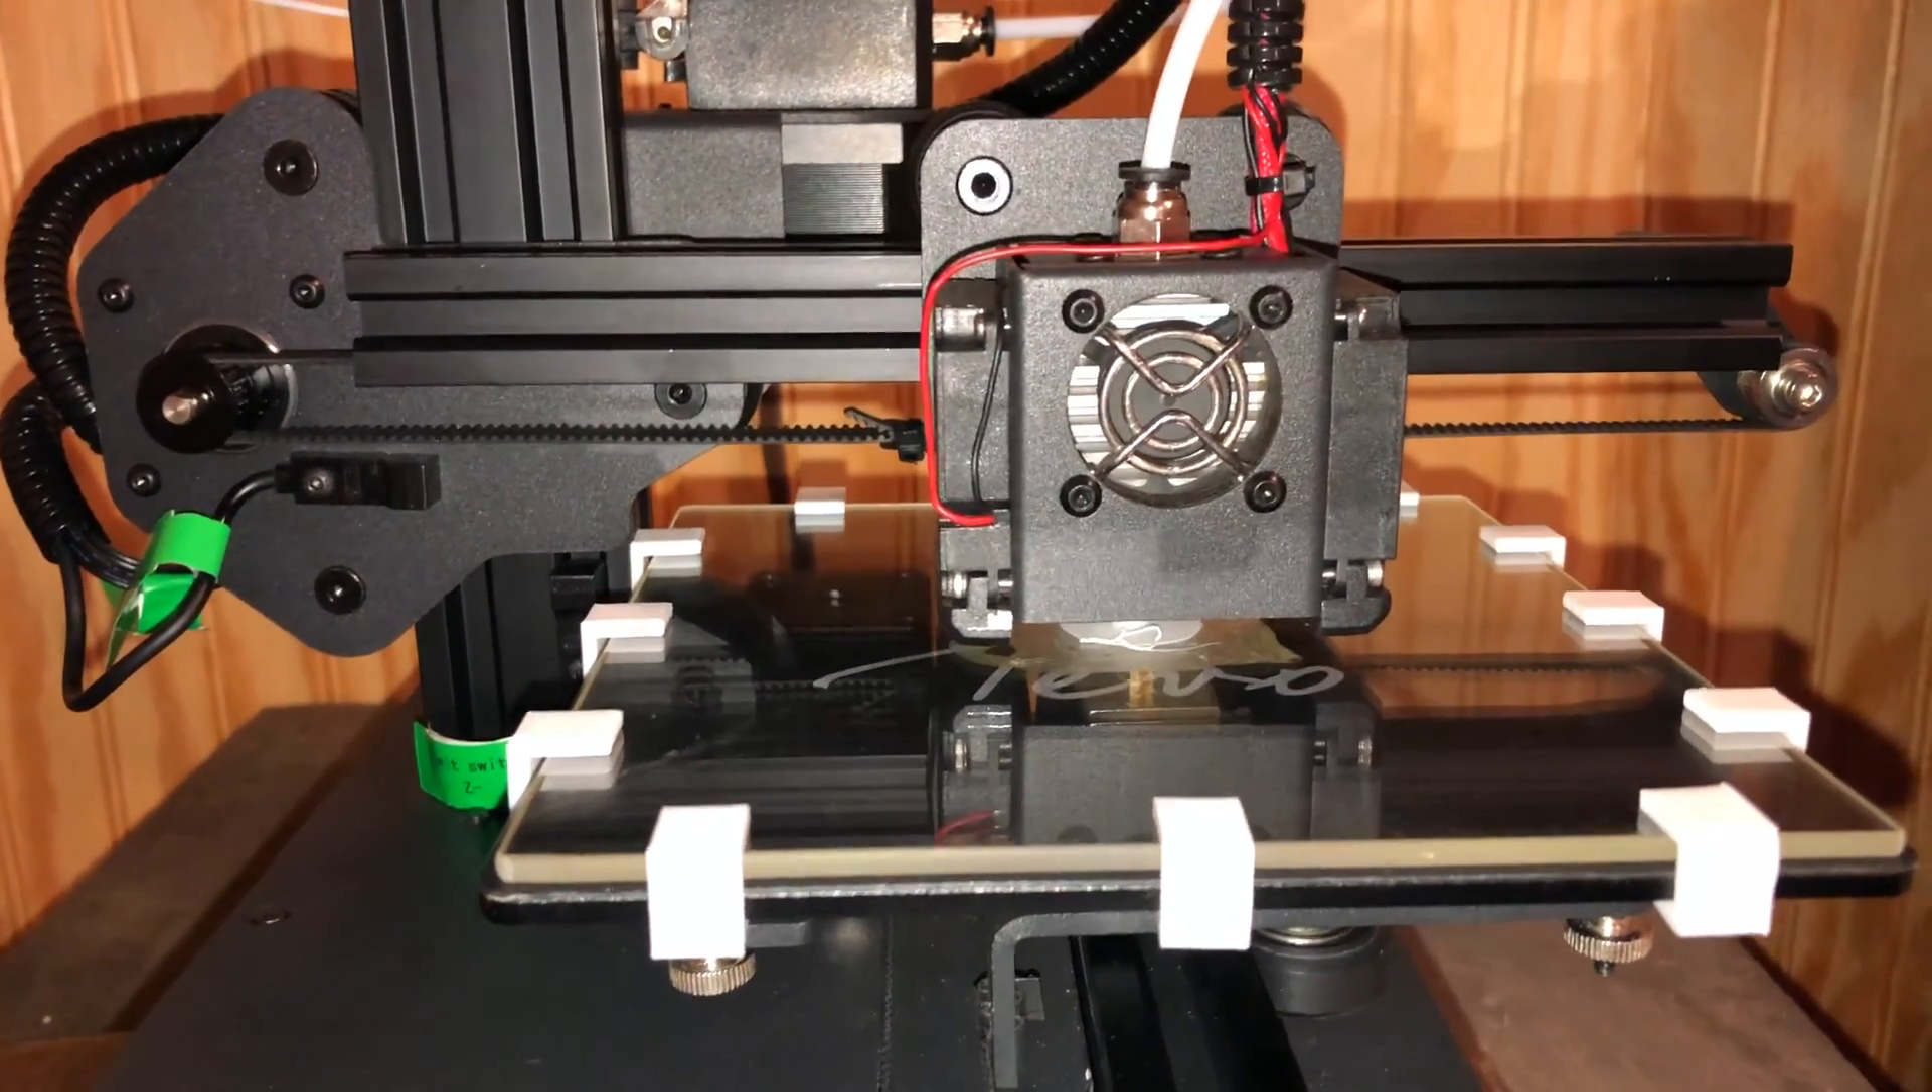All right, there are my new clips all installed.